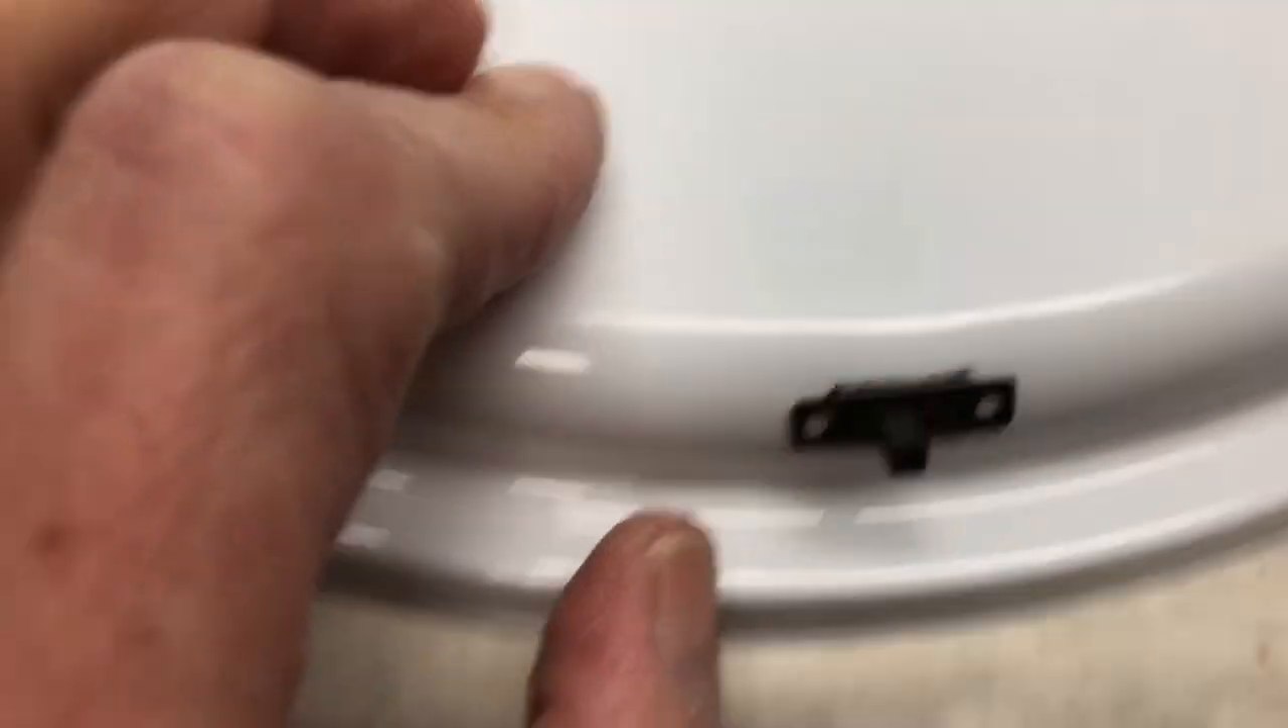All right, so I got the switch in. Here's what it looks like from the outside.